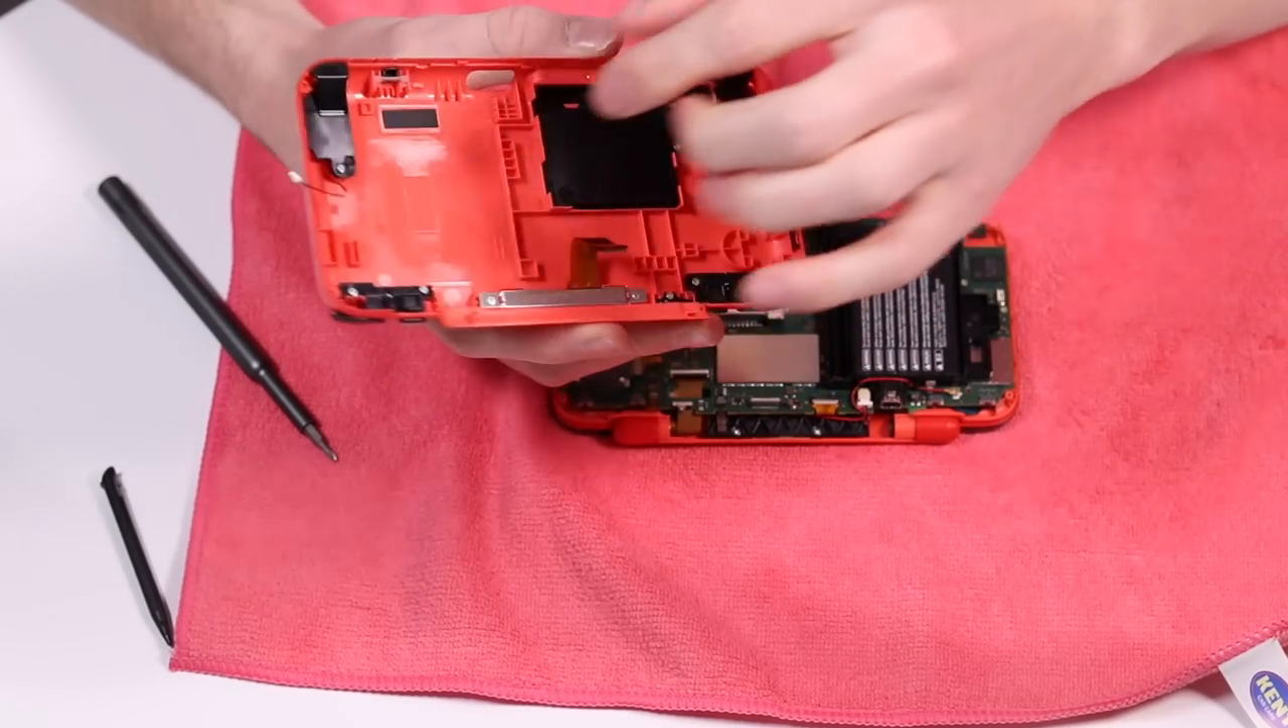Okay, and that is the back removed.